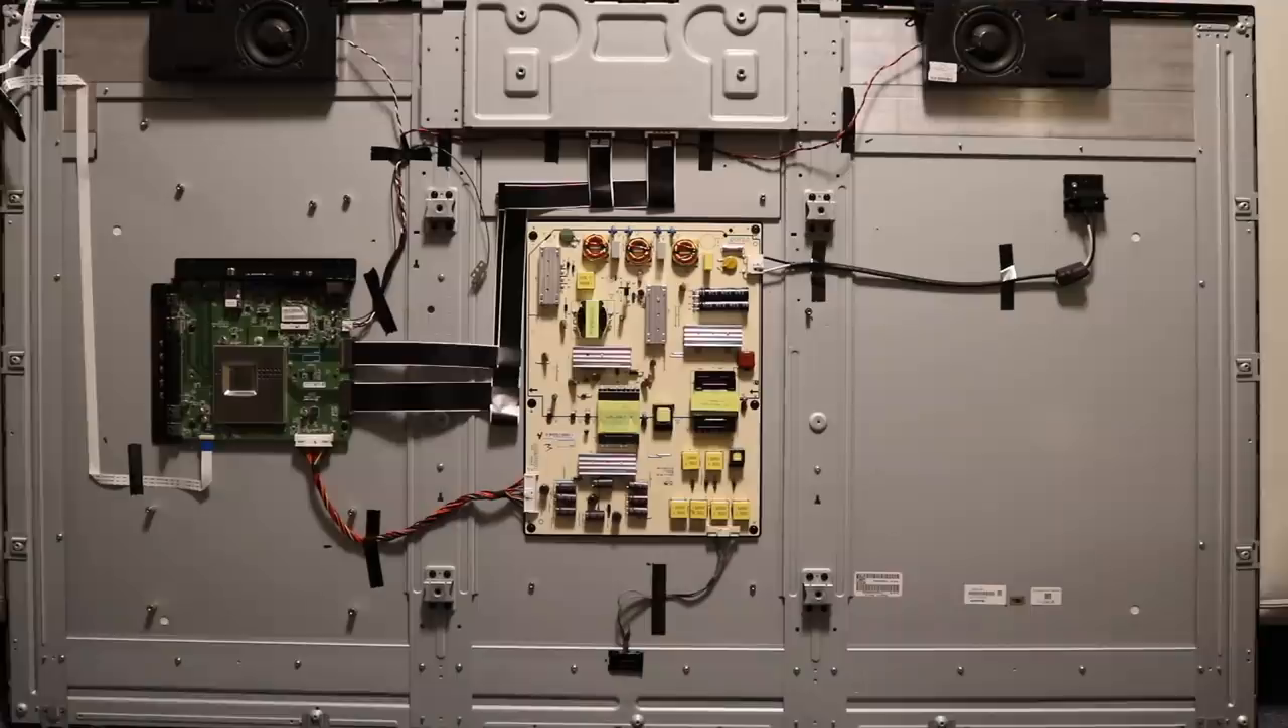I took the back cover off, all the screws out, popped it off, and I turned the TV upside down.